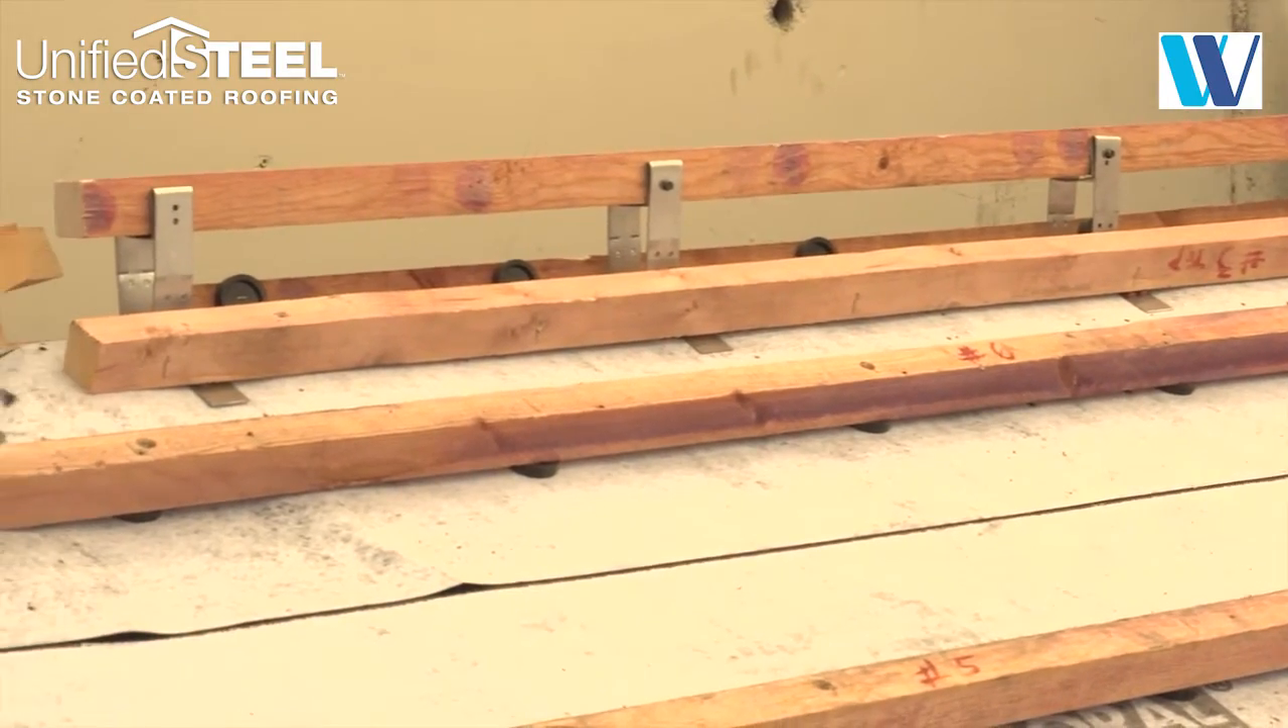The ridge battens using the ridge riser brackets are now installed.